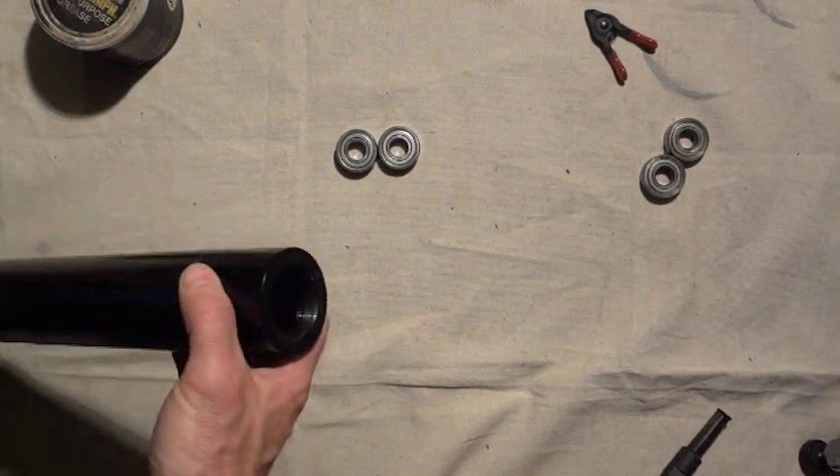Okay so I have both of the bearings removed from the roller body and I have my two brand new rollers here.